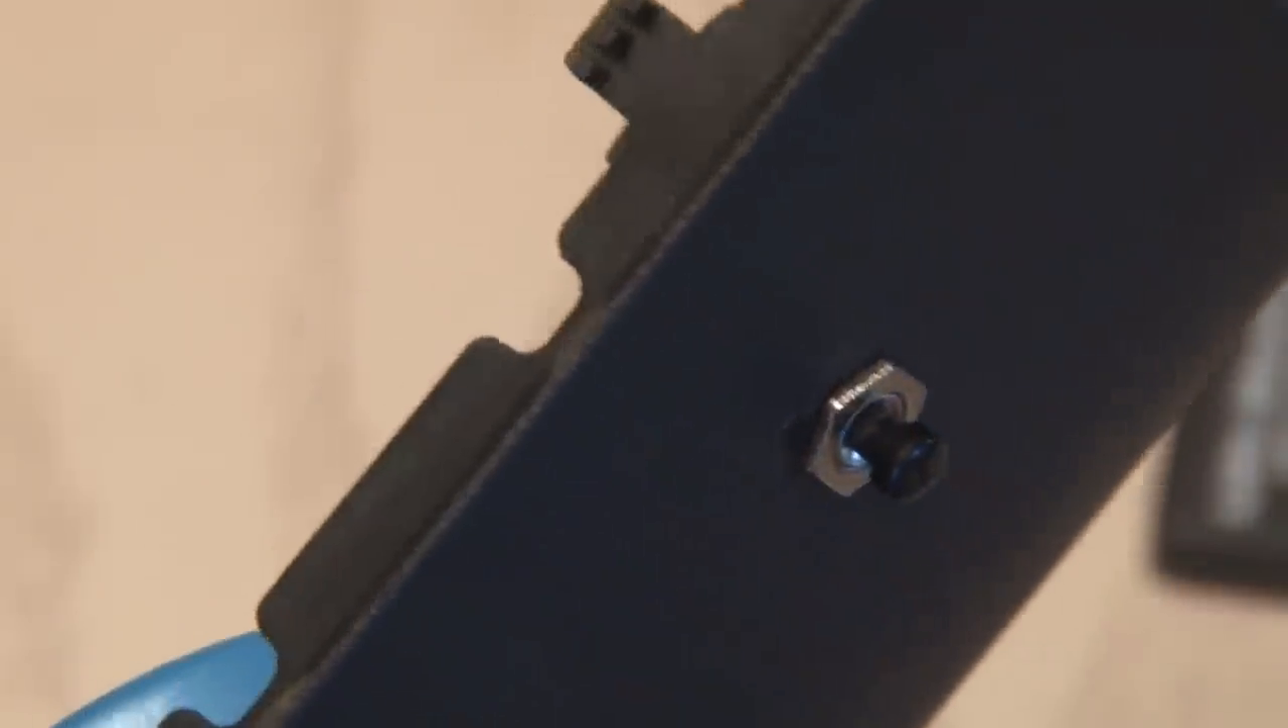I inserted the switch from the back, and then secured it tightly with the little nut.